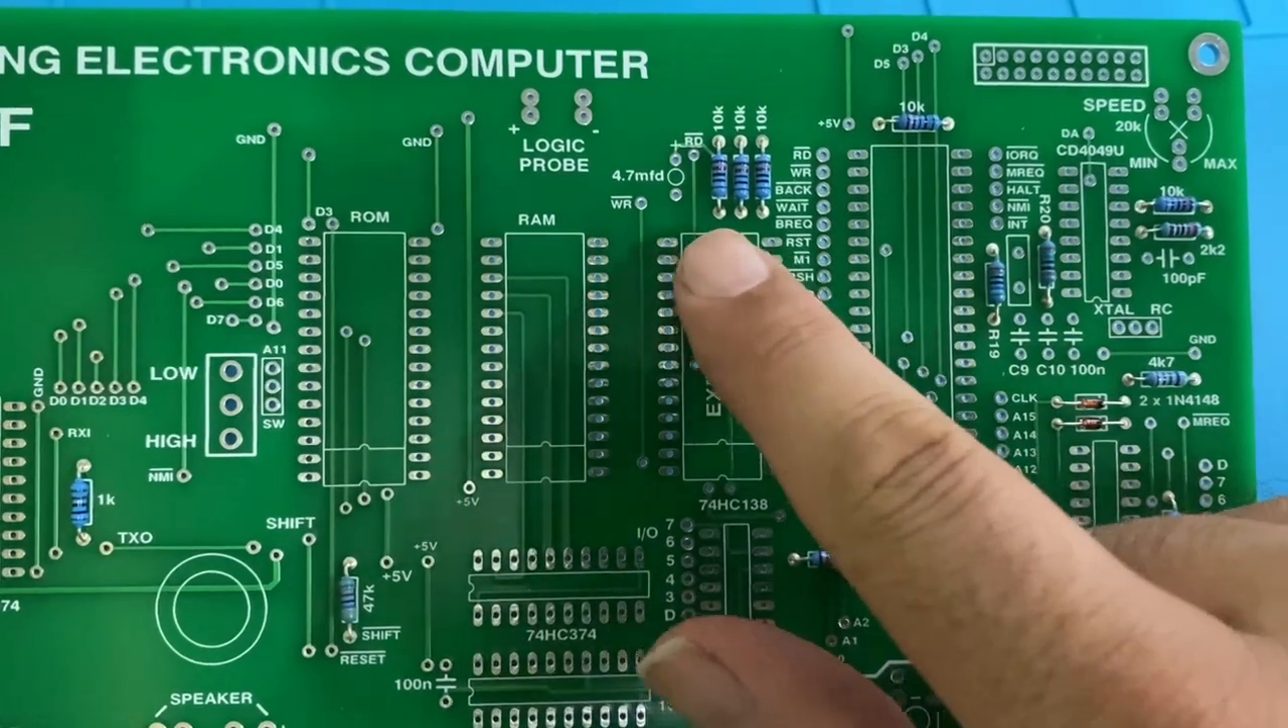Alright, I've got the resistors in.